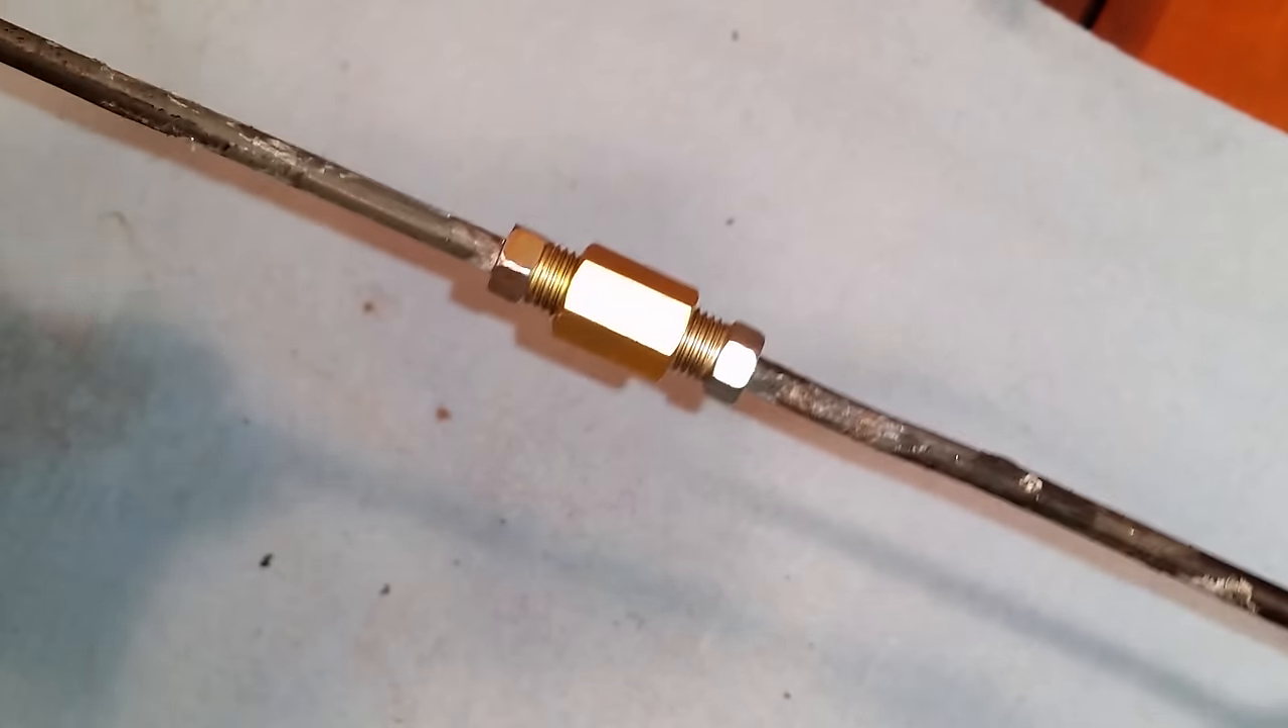This is what your completed brake line union job should look like.